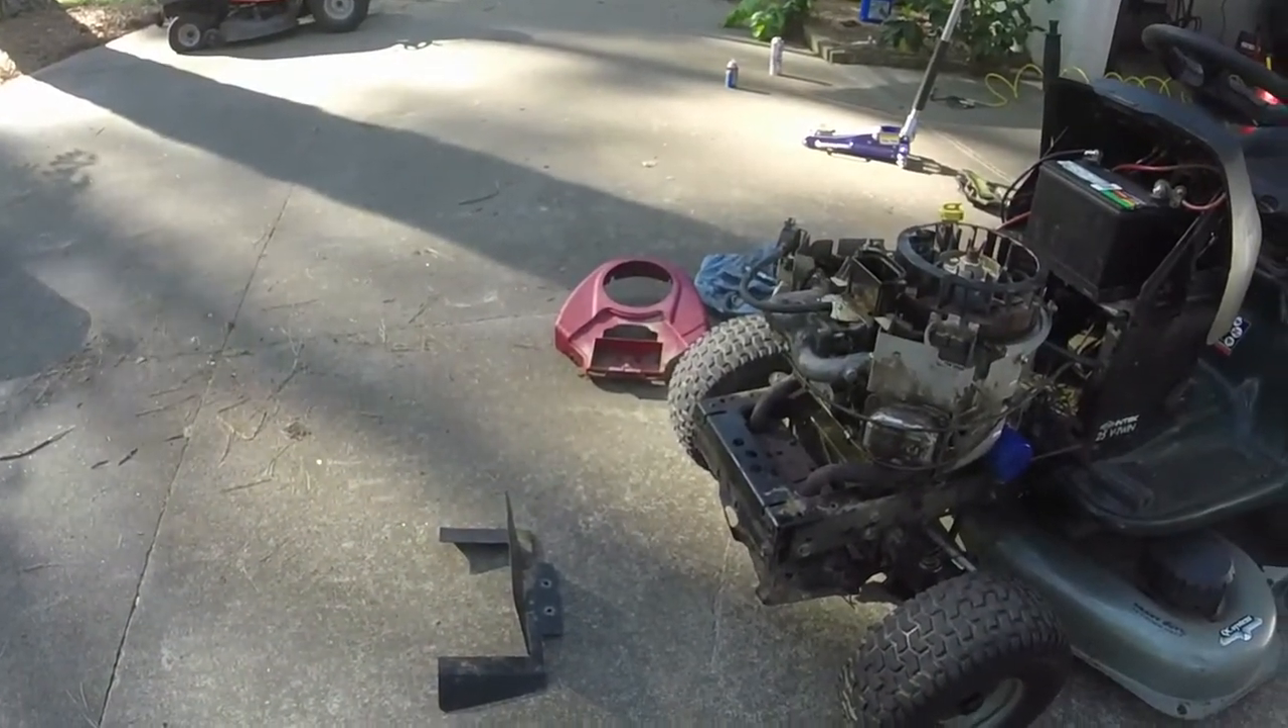All i gotta do is put the engine shroud back on the little exhaust deal there um heat shroud.